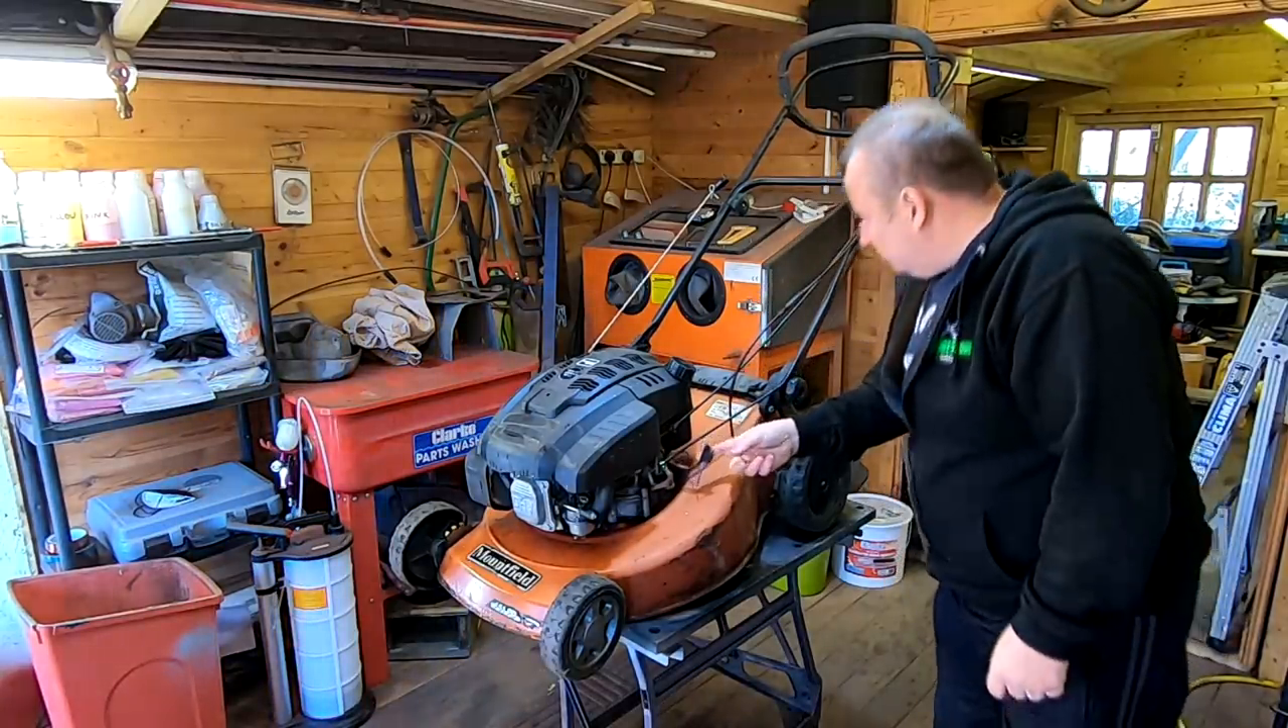We haven't taken the cover off, so we don't know what it's all about.